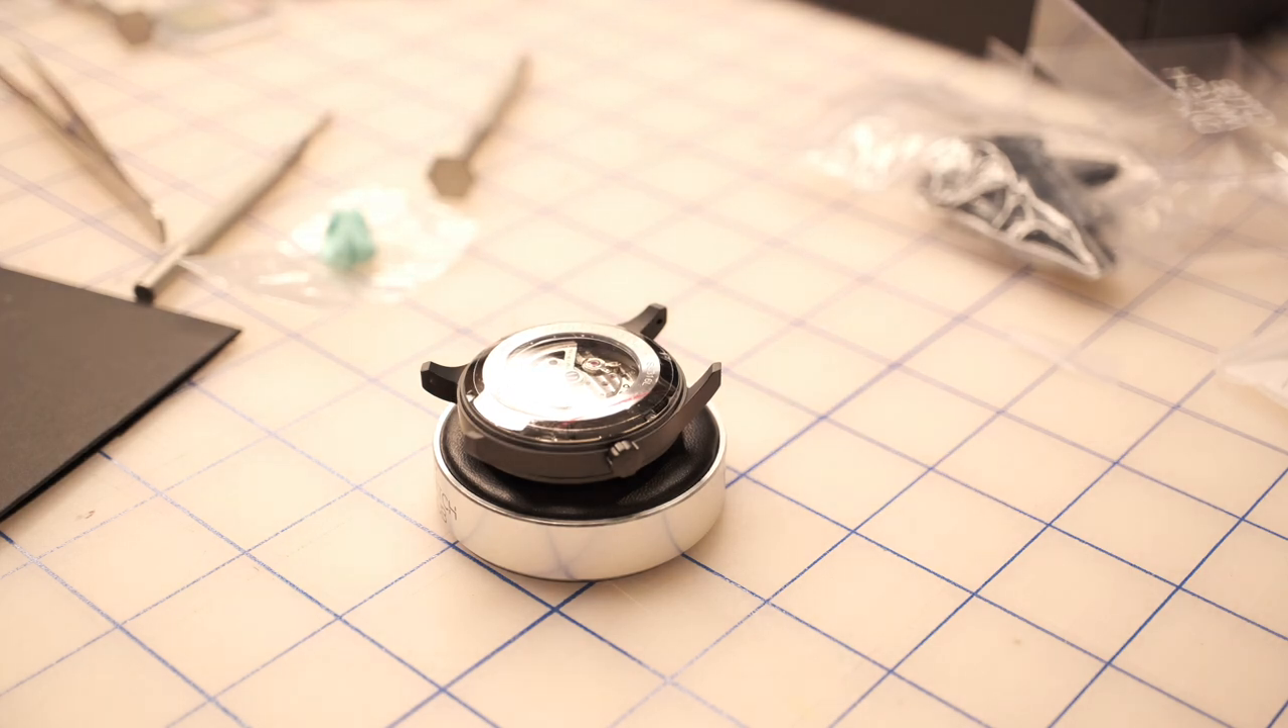And so the watch is now encased it's got a neat back.